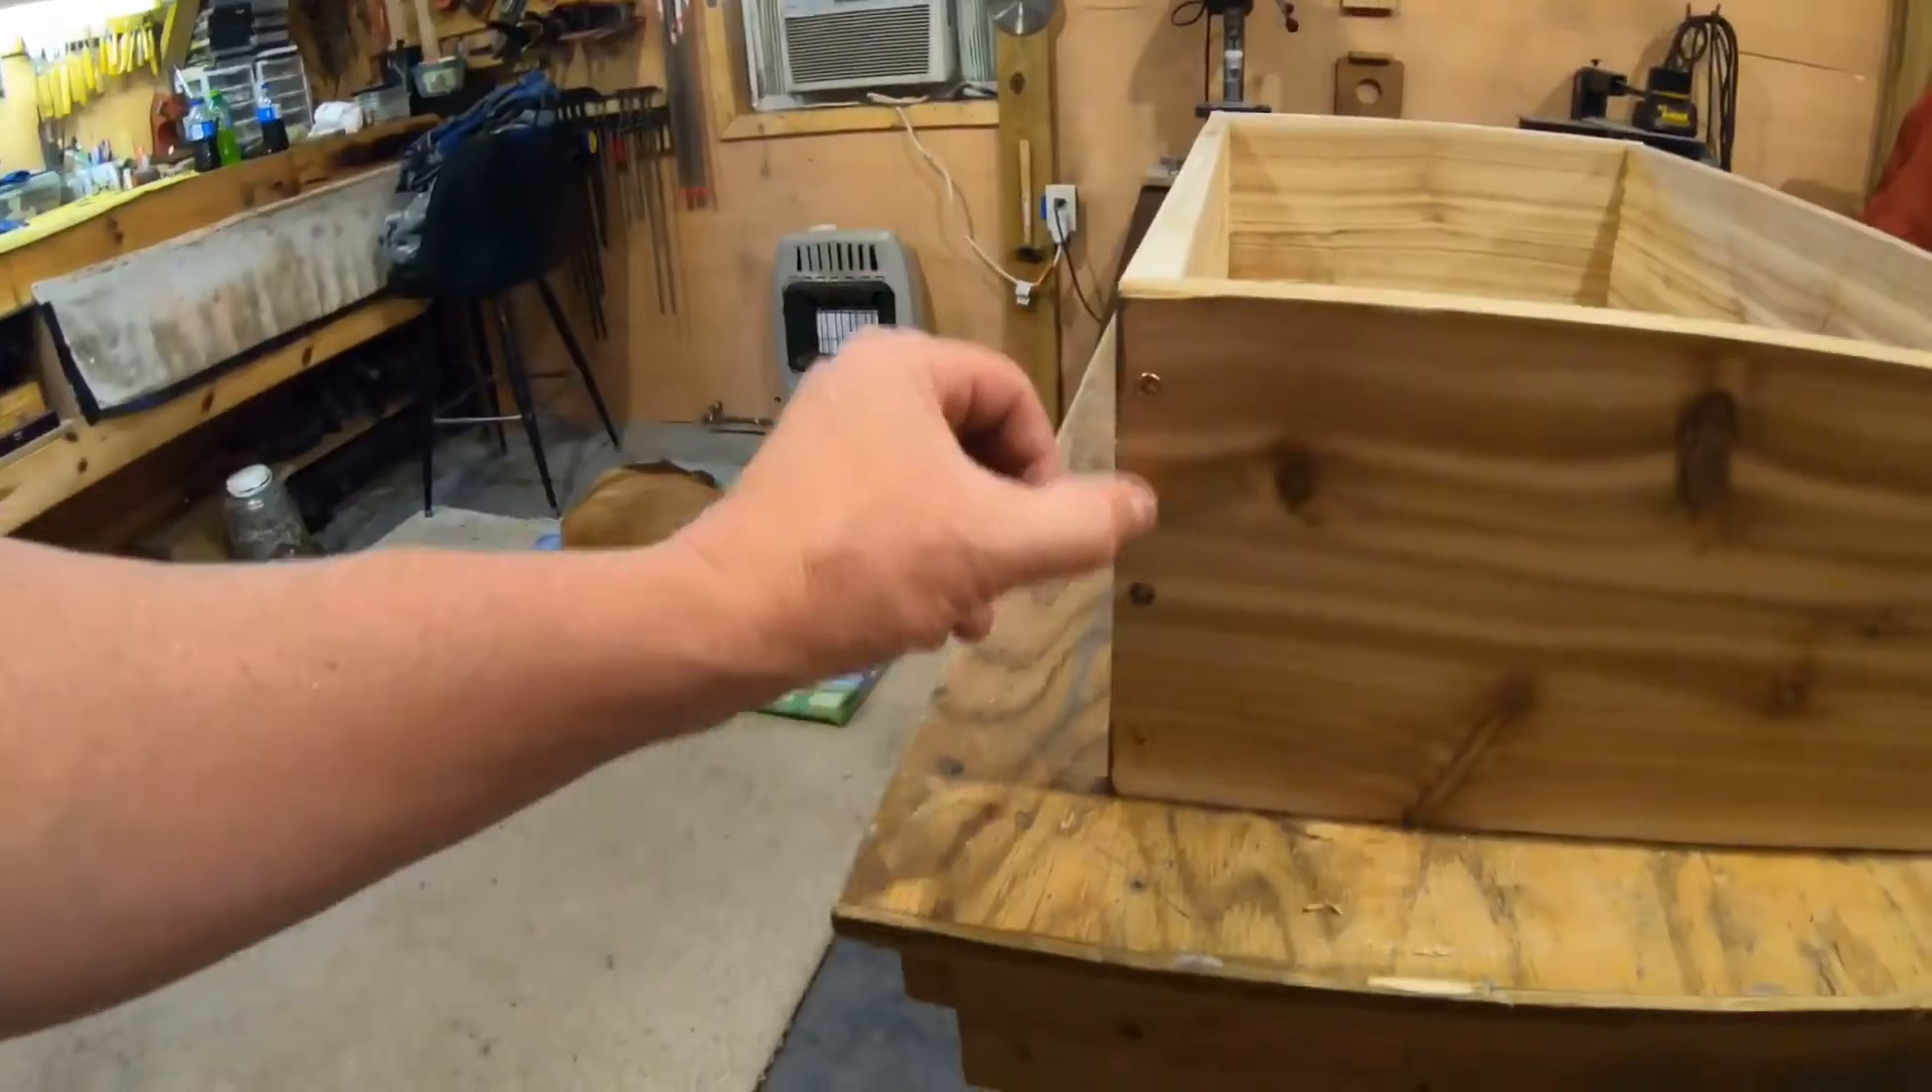Okay we got our box put together we put three screws in each corner then they sink way down in there like i showed you.